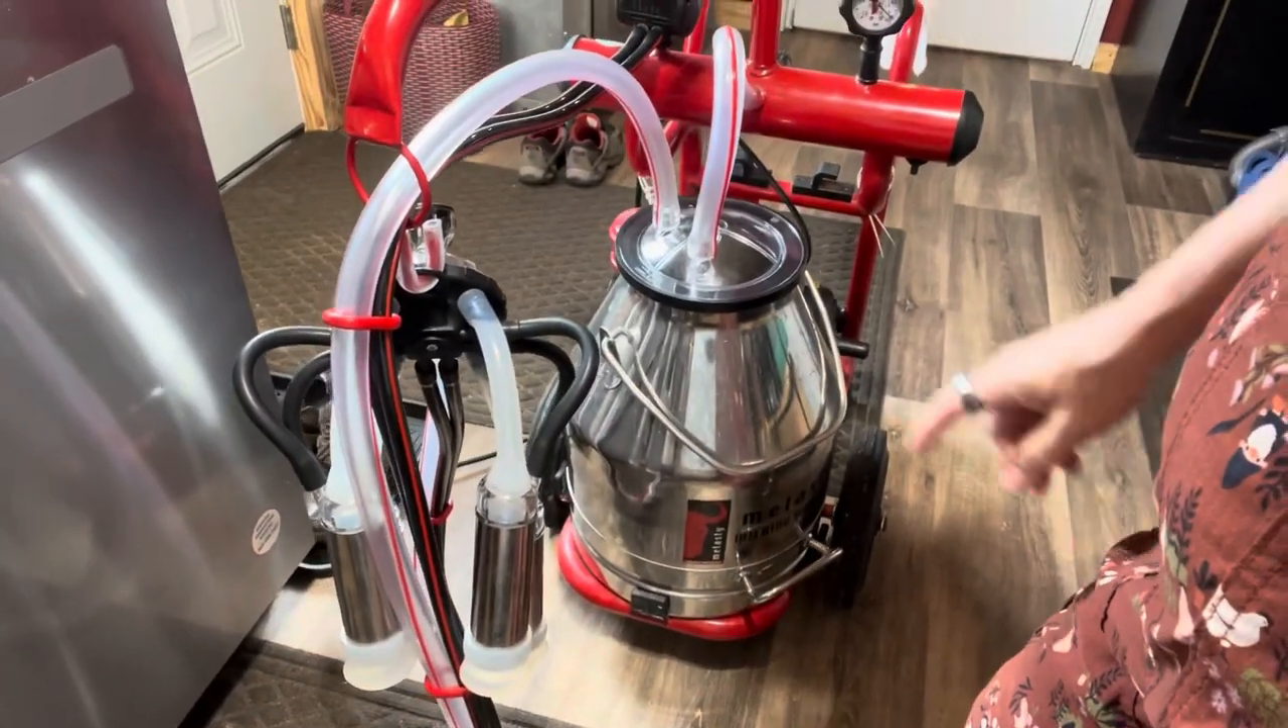So while the bucket is filling up I put this bucket onto the machine and then just snap on the lid lid and it is ready for the solution to run through to clean it.